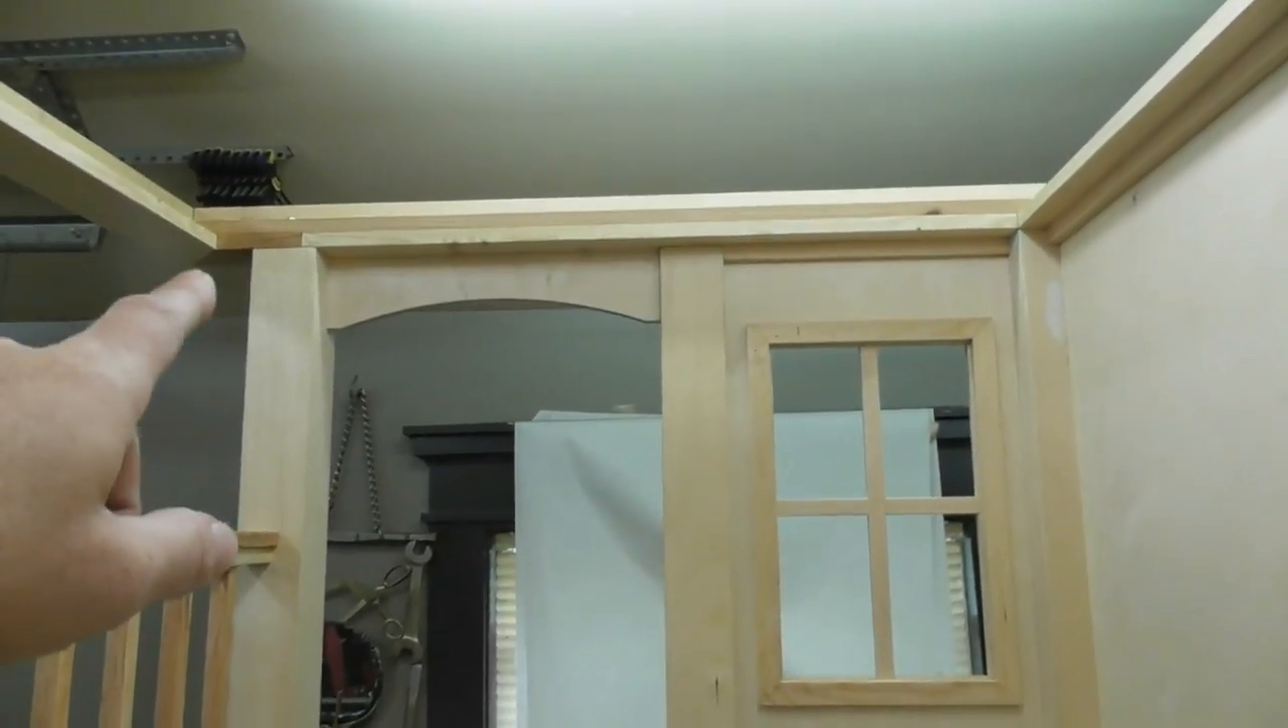All right I've got the arch fit everything's looking good there.